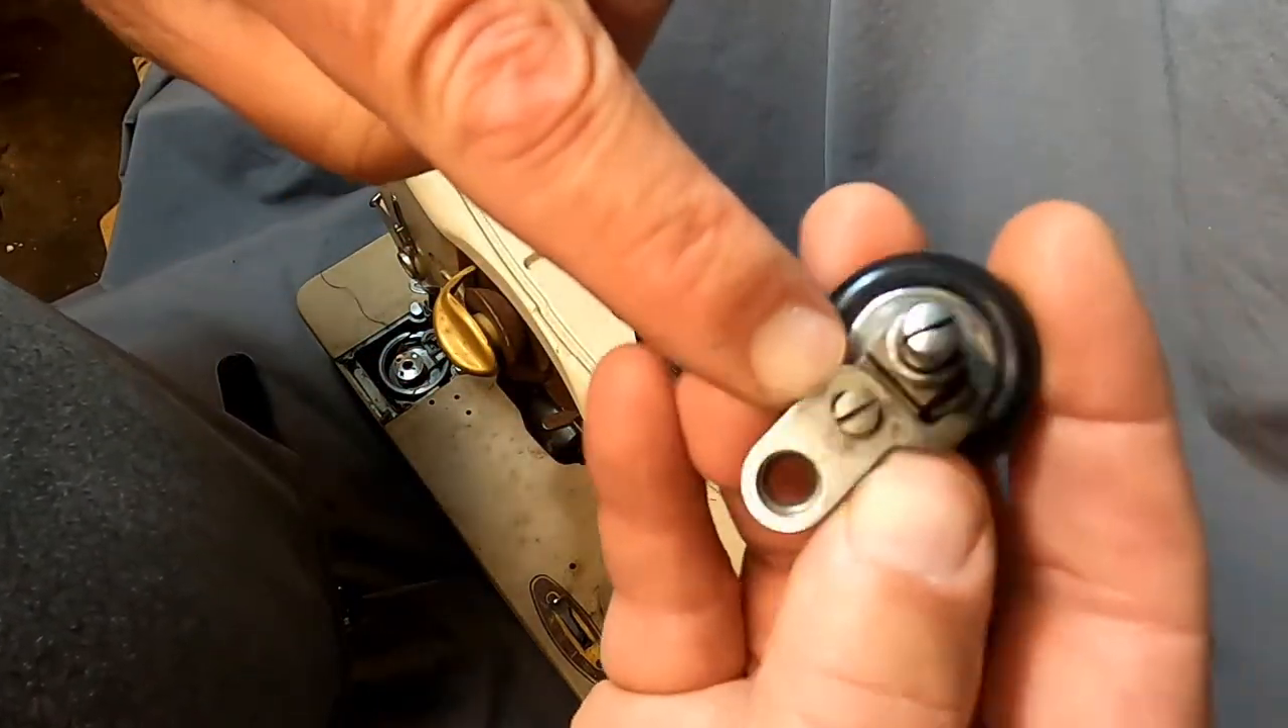And now we have our winder itself with the rubber wheel, new wheel on it.